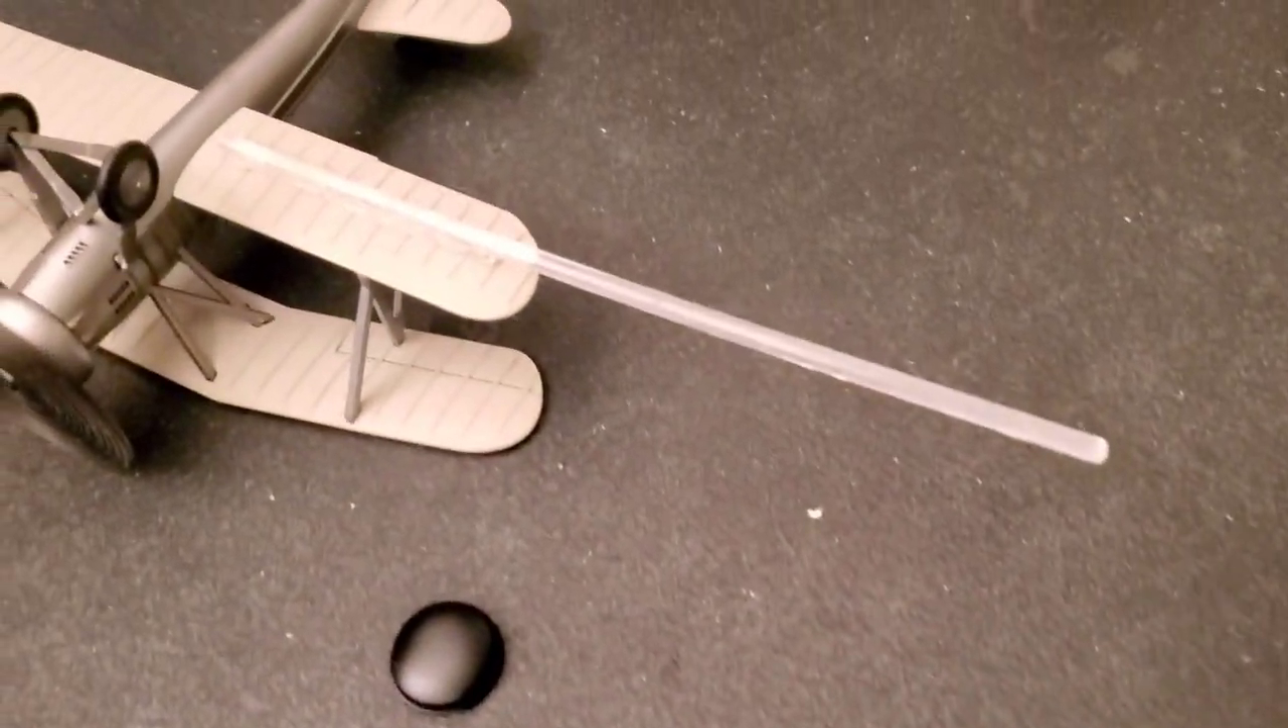Um, so here is the plane and I got the acrylic piece here, all glued on.